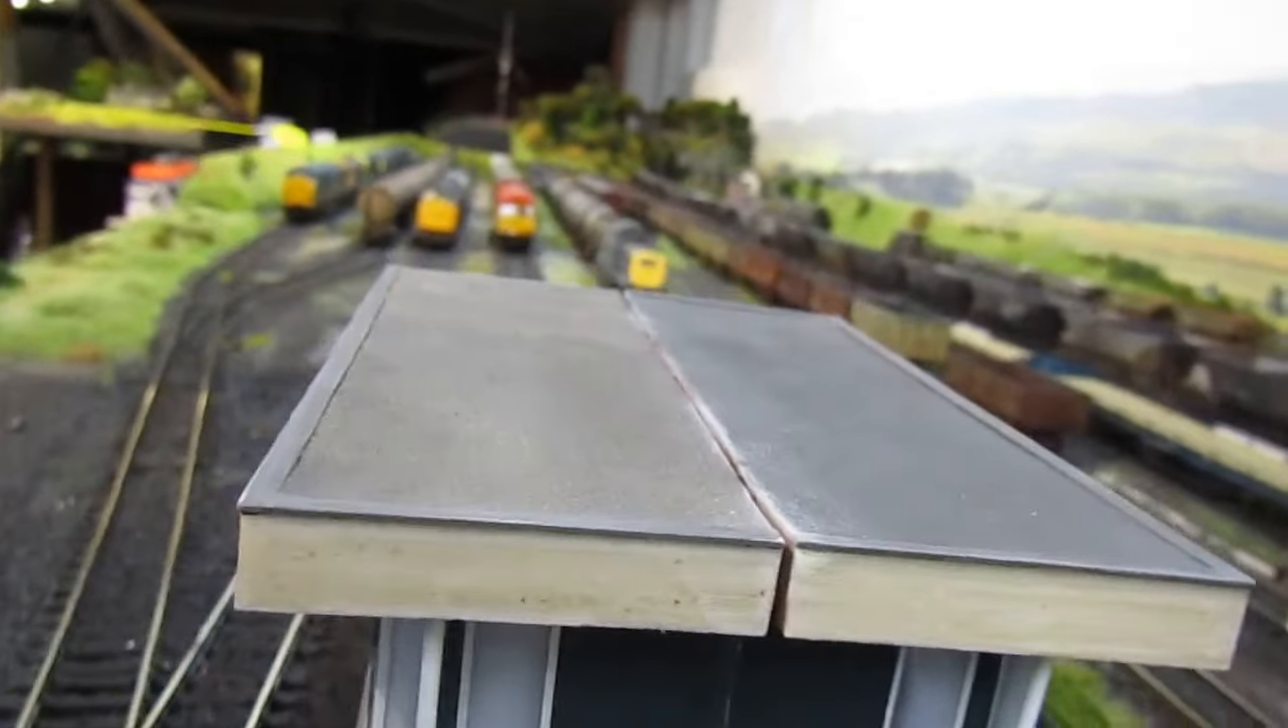Now what I've found the moulds must be slightly different because it doesn't match up perfectly.